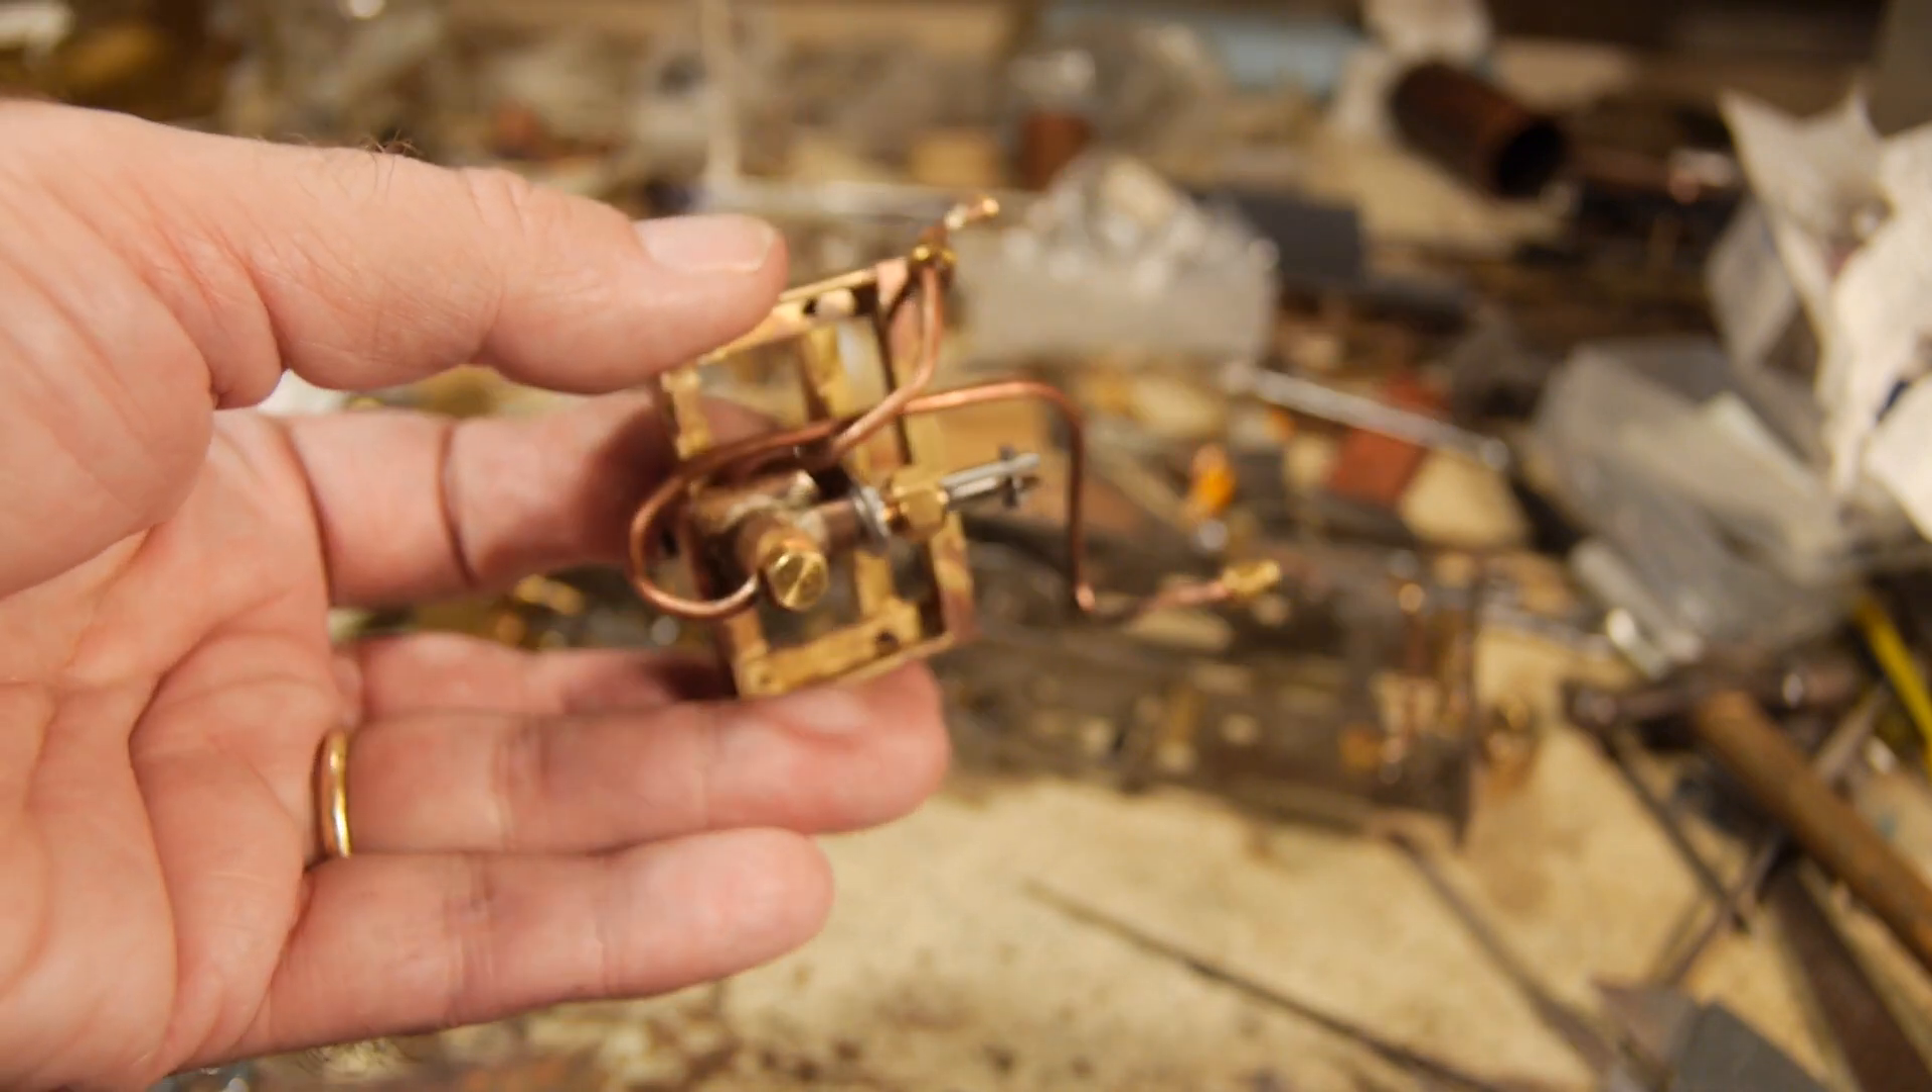Here's the pump back into its frame it's assembled.